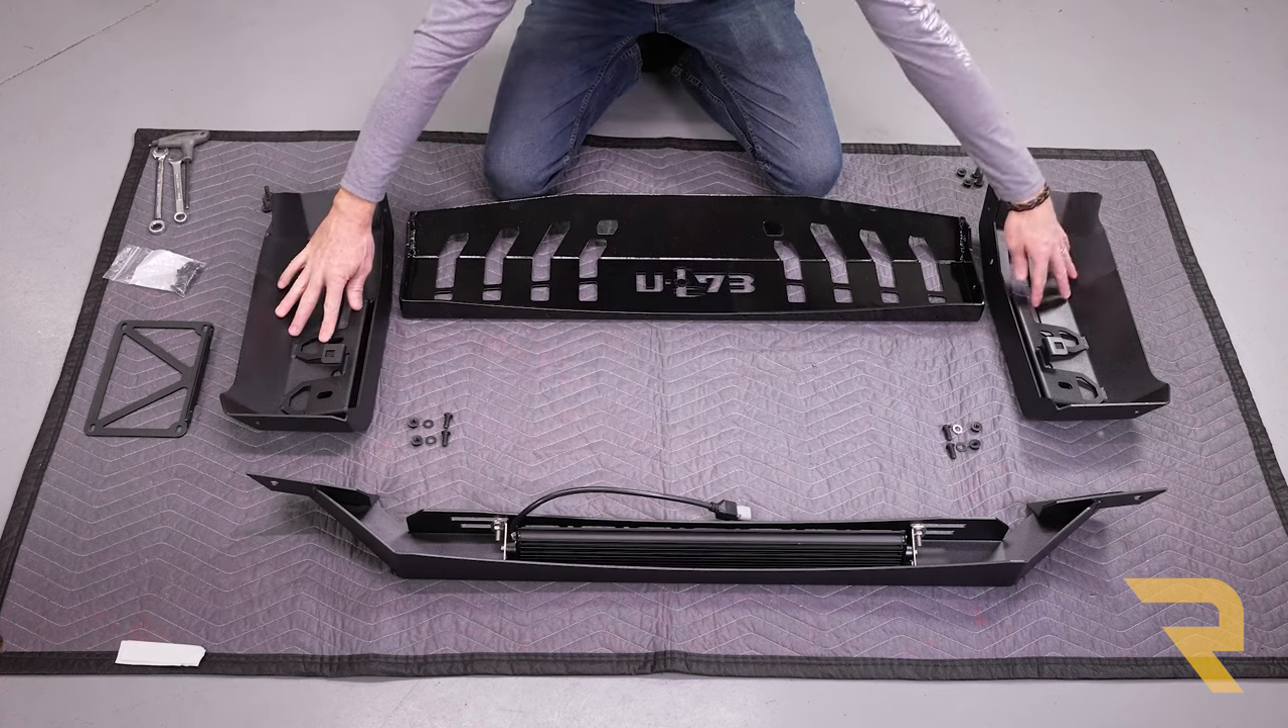This is the top bar we just assembled with the light bar inside of it.